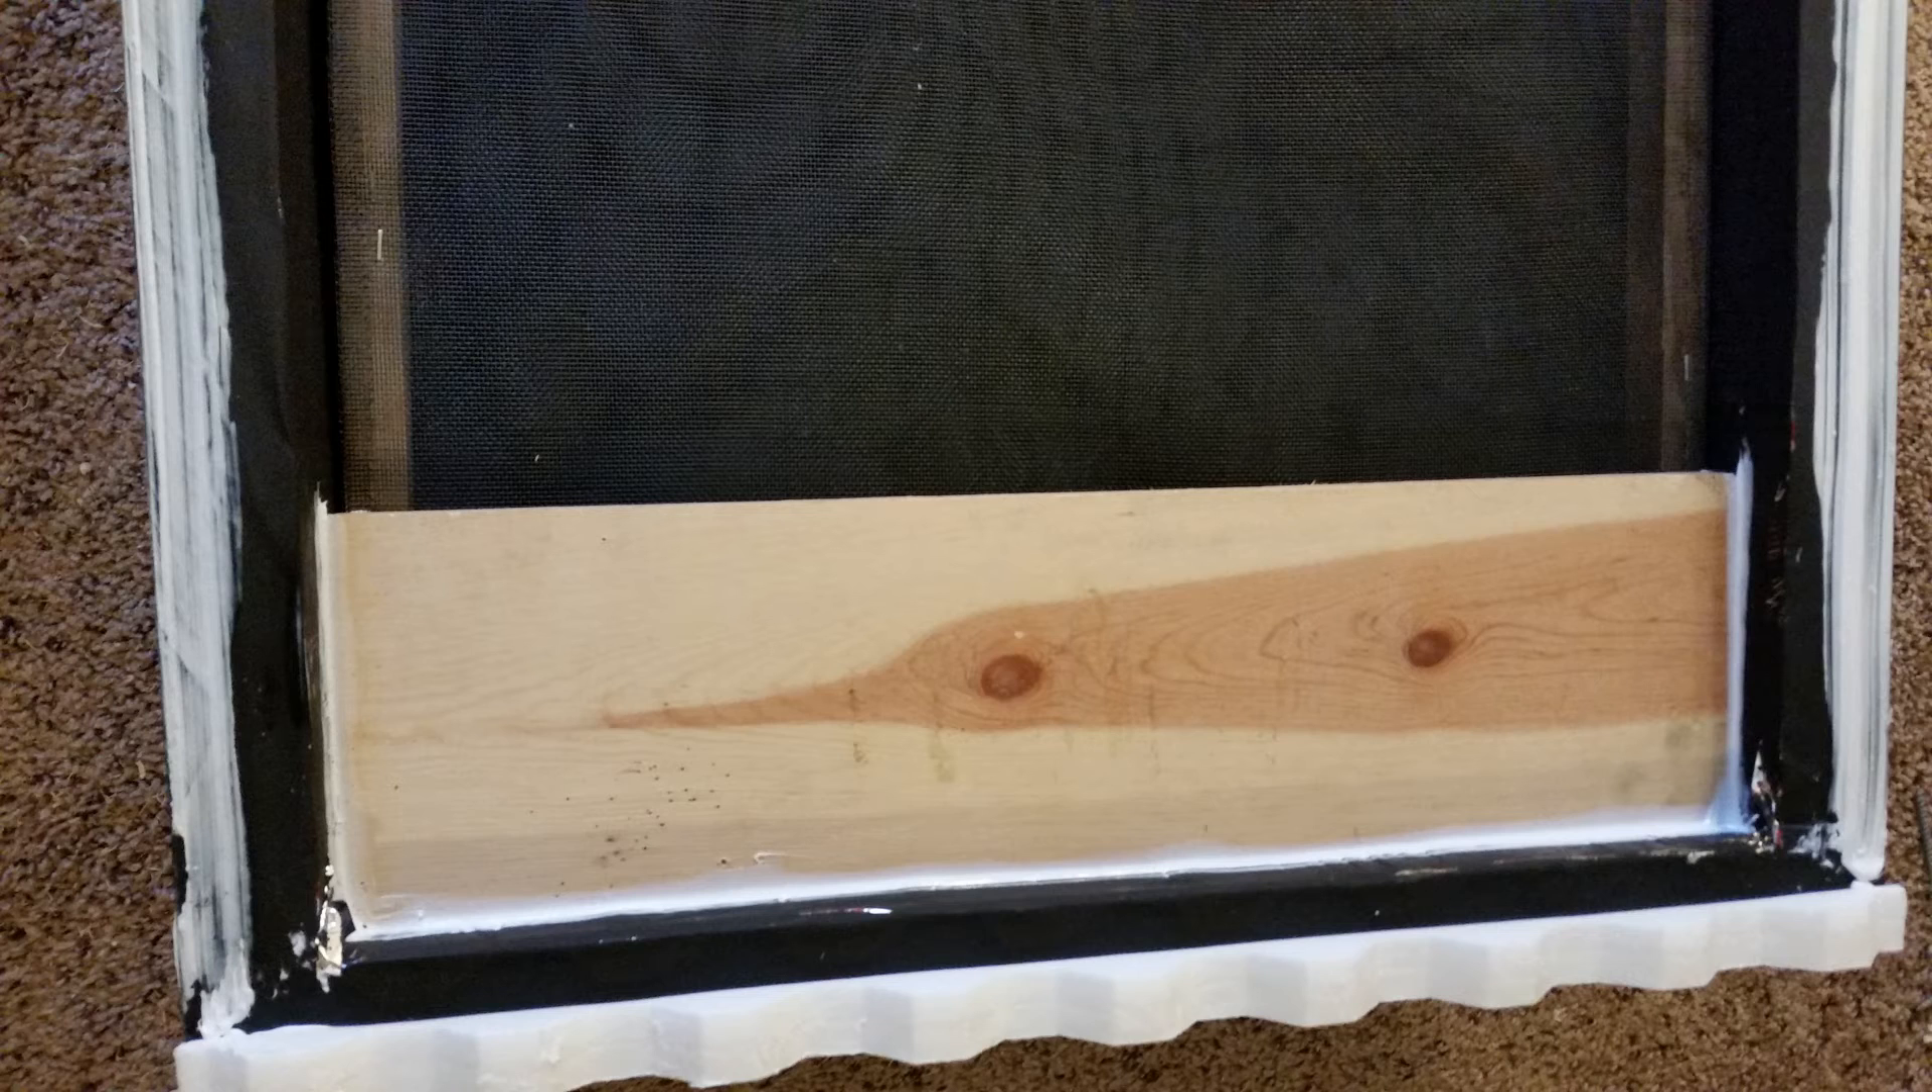On the inlet side I have this piece of wood siliconed in place sitting on top of the screen.